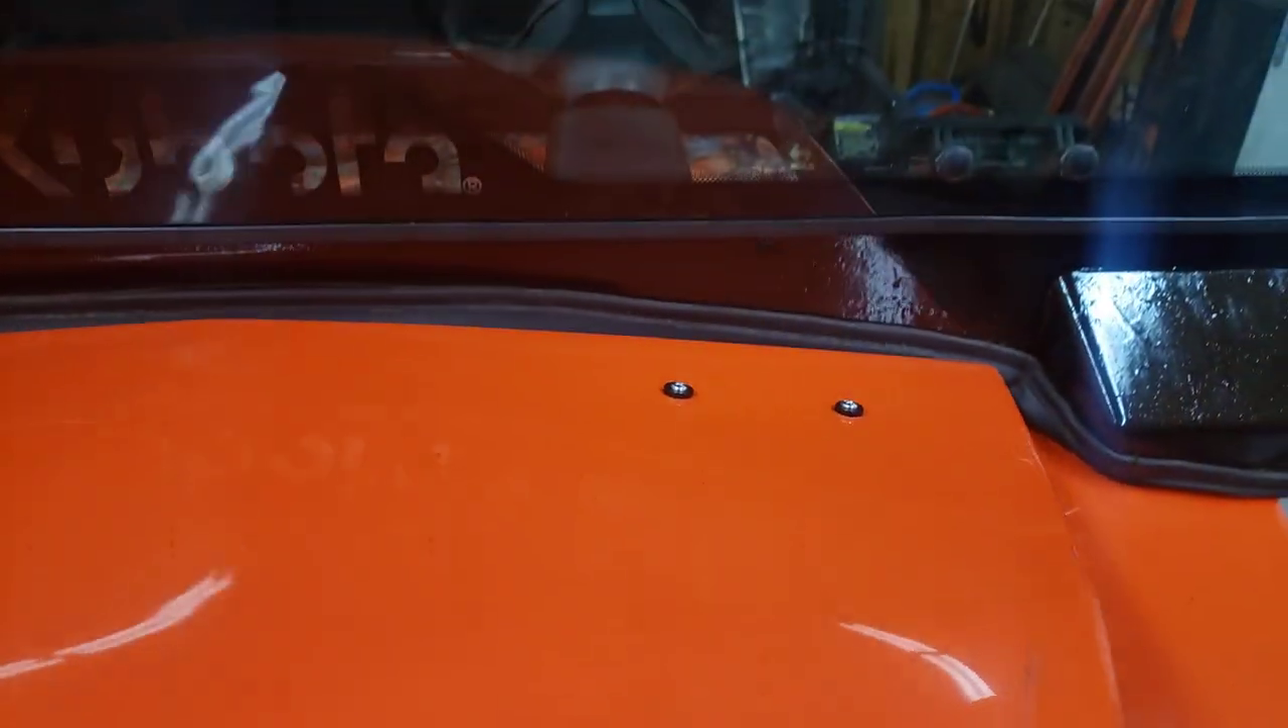Hood is all mounted with the rubber screws rubber washers.